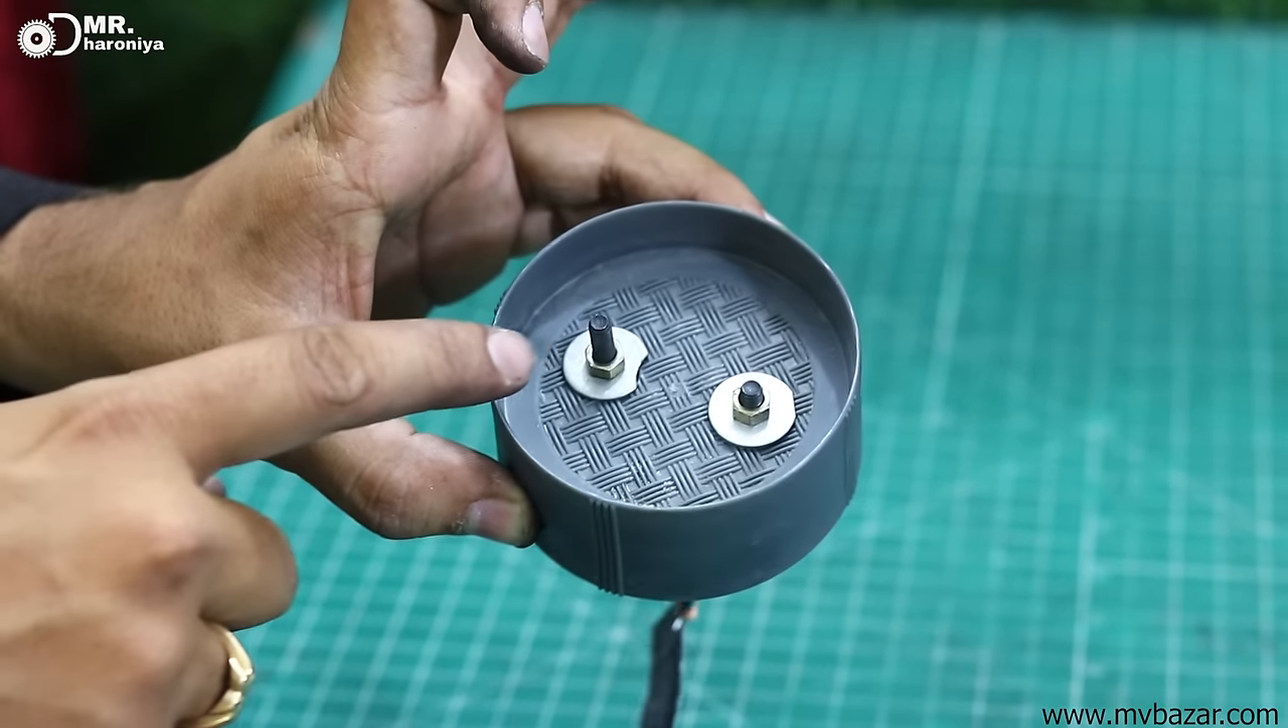यहां पर हमारा जो है प्लस टर्मिनल माइनस टर्मिनल कंप्लीट हो चुका है।